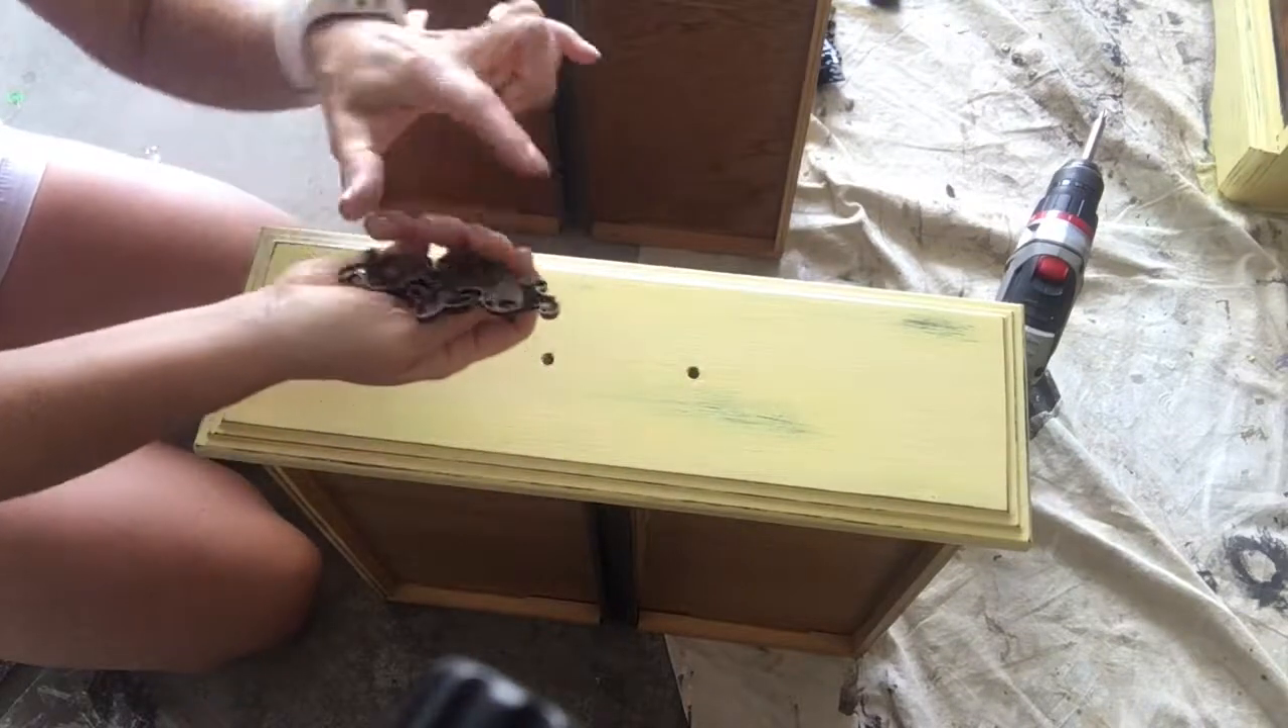Everything is done and it's time to put those drawer pulls back on.